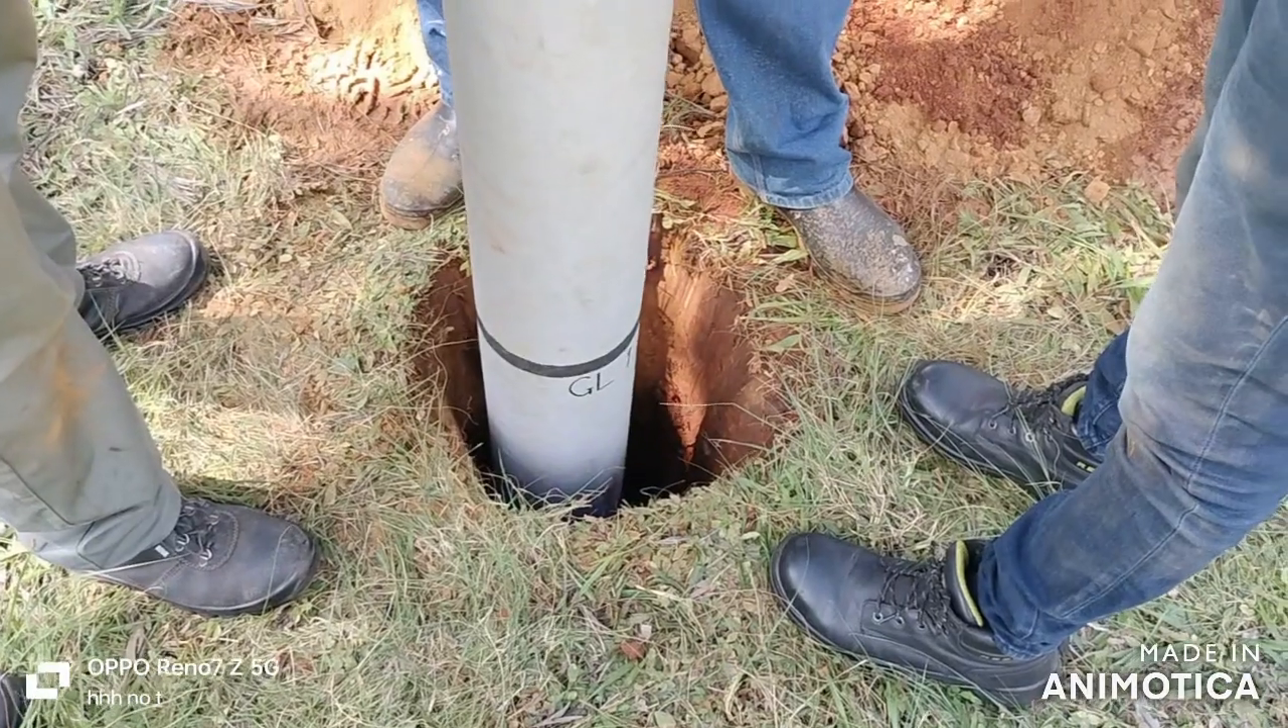At the moment the pole is not standing center.